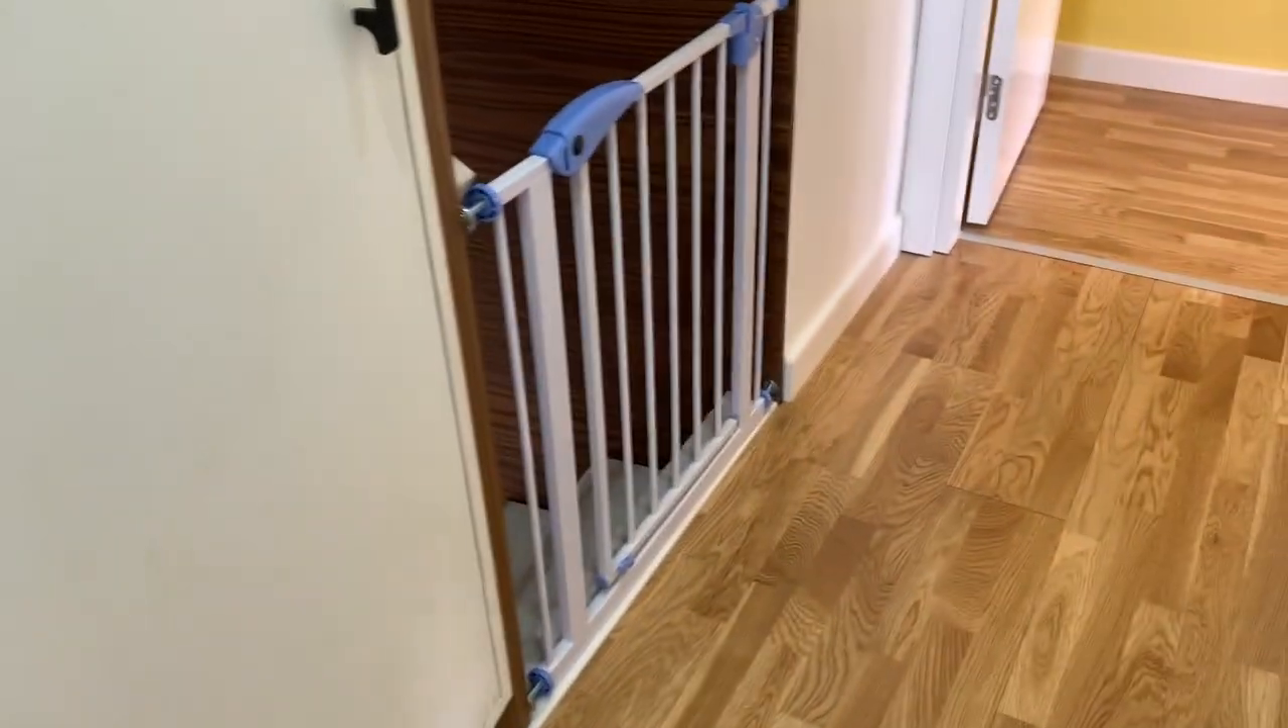So, wir sind jetzt hier im obersten Stockwerk und unser Sicherheitssystem ist jetzt hier angebracht.